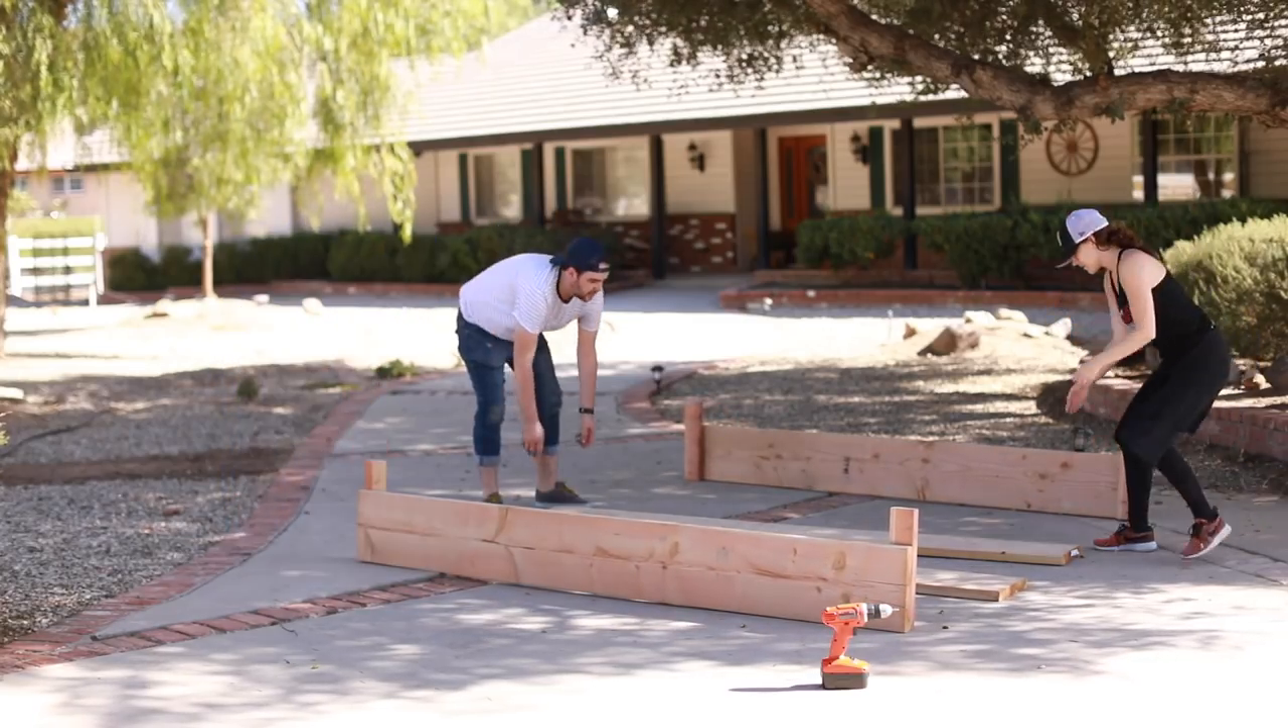So the posts were drilled into the larger pieces of wood.